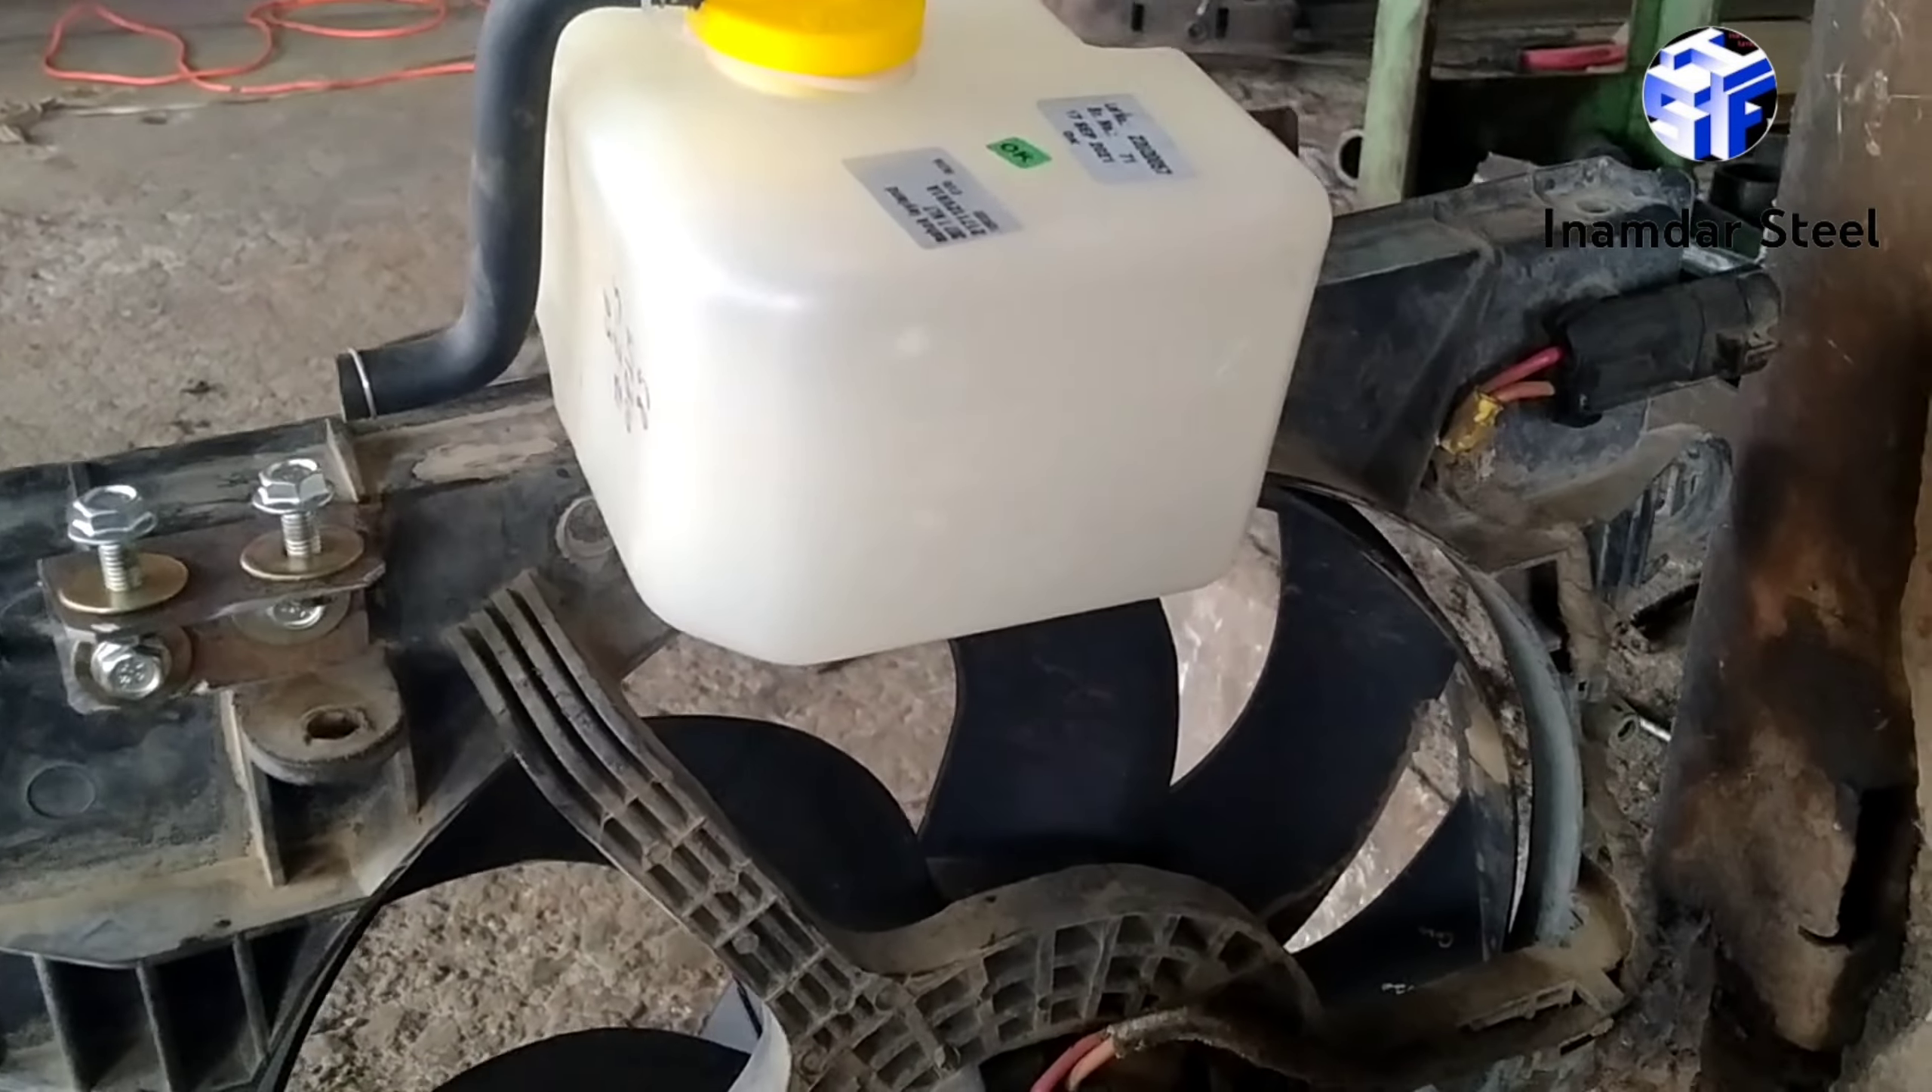इस तरह से यह वाटर टैंक फिट हो चुका है।